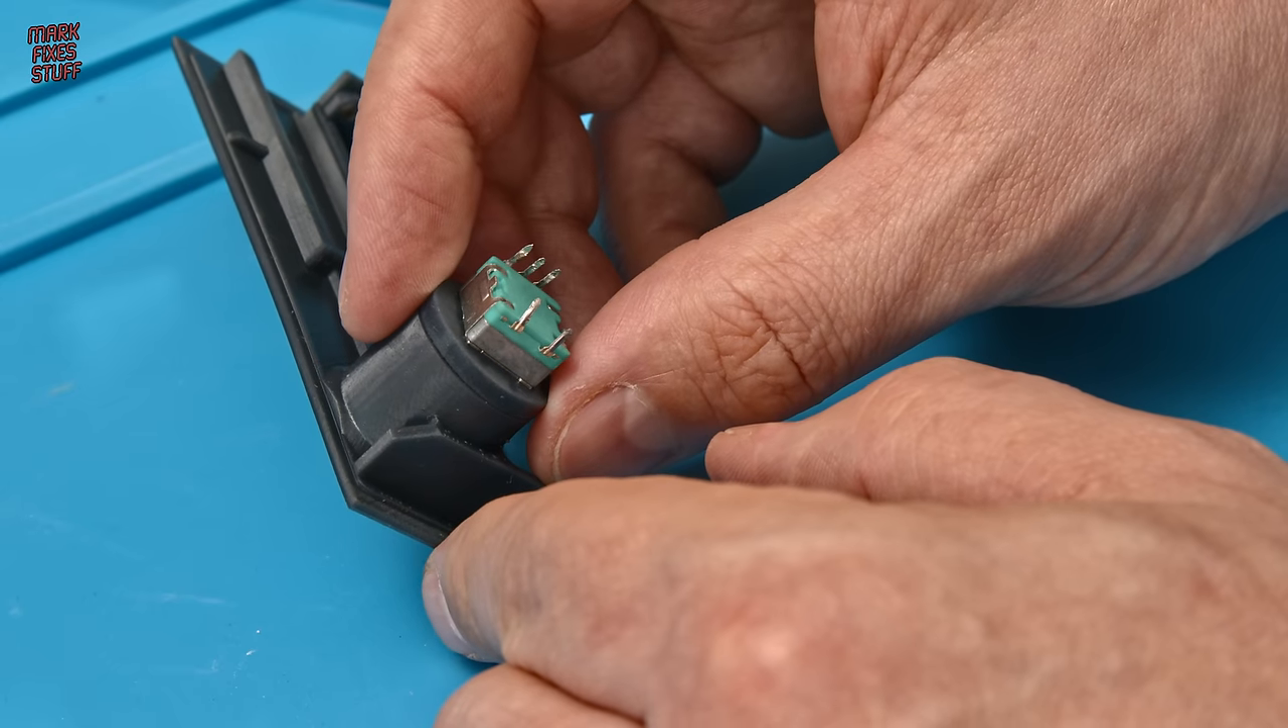Now we've detached our encoder and we've put it in the mount that will need to be glued into the front bezel itself.